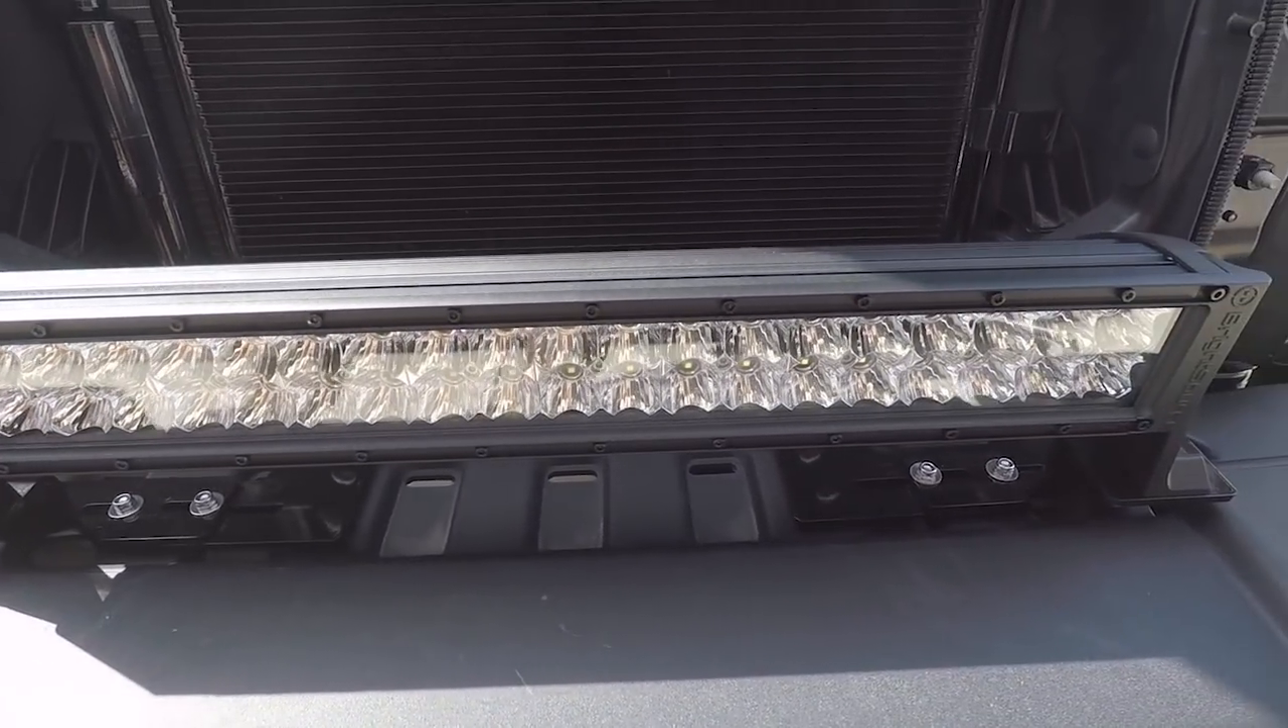We got ourselves the bright source 22 inch LED light bar installed.